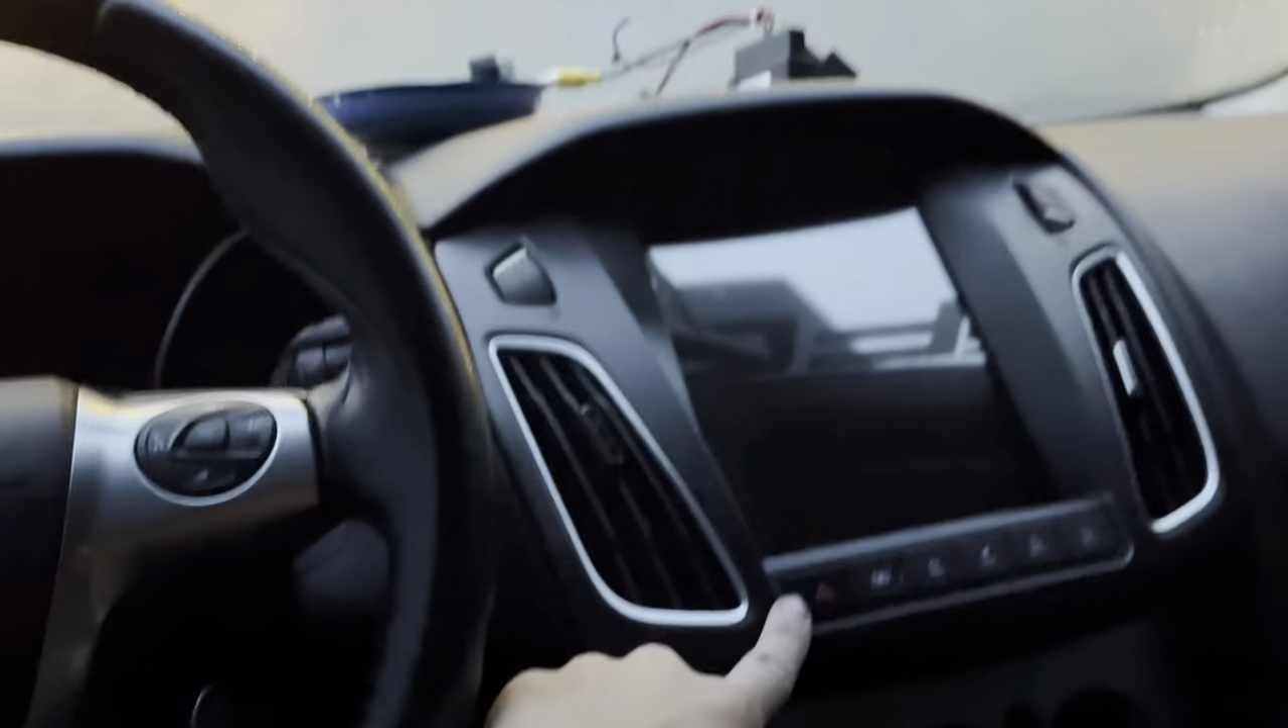So i got the vents back in.